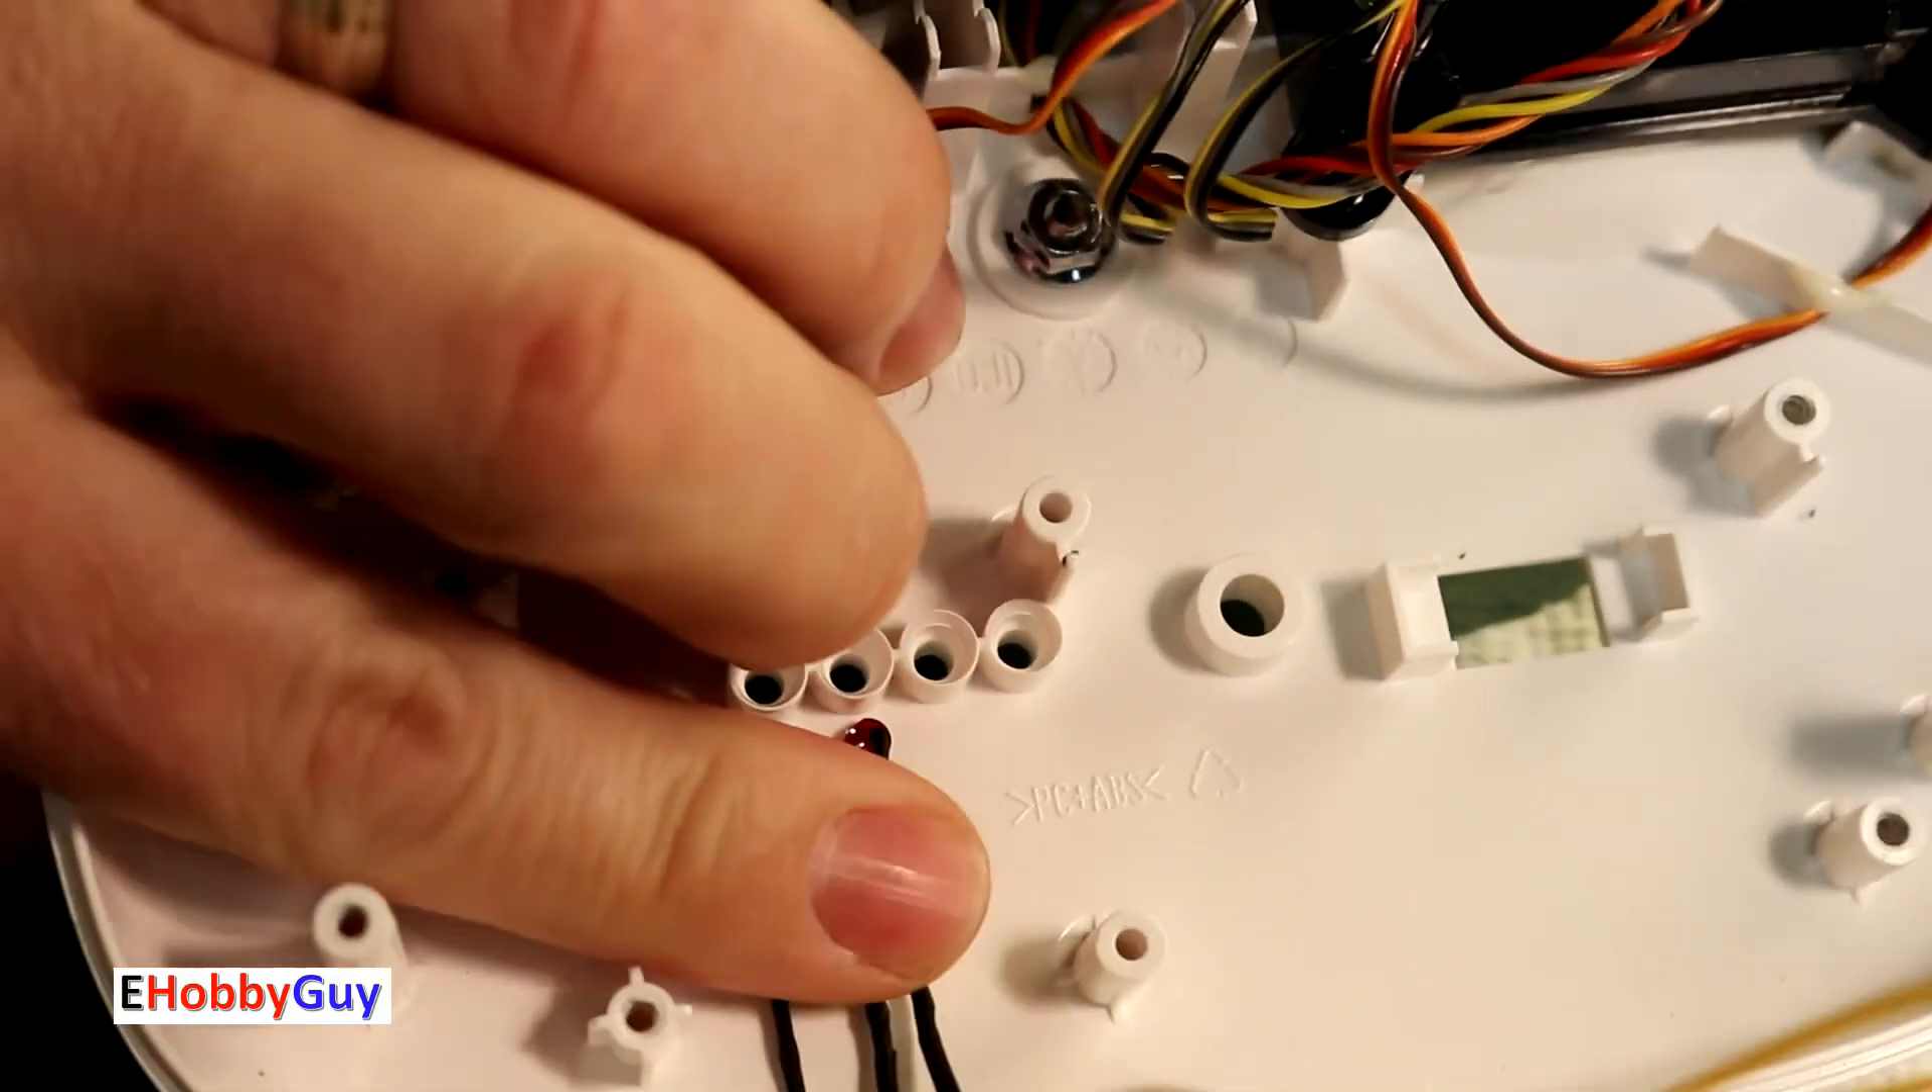Here are the two leds ready to be placed into the housing.